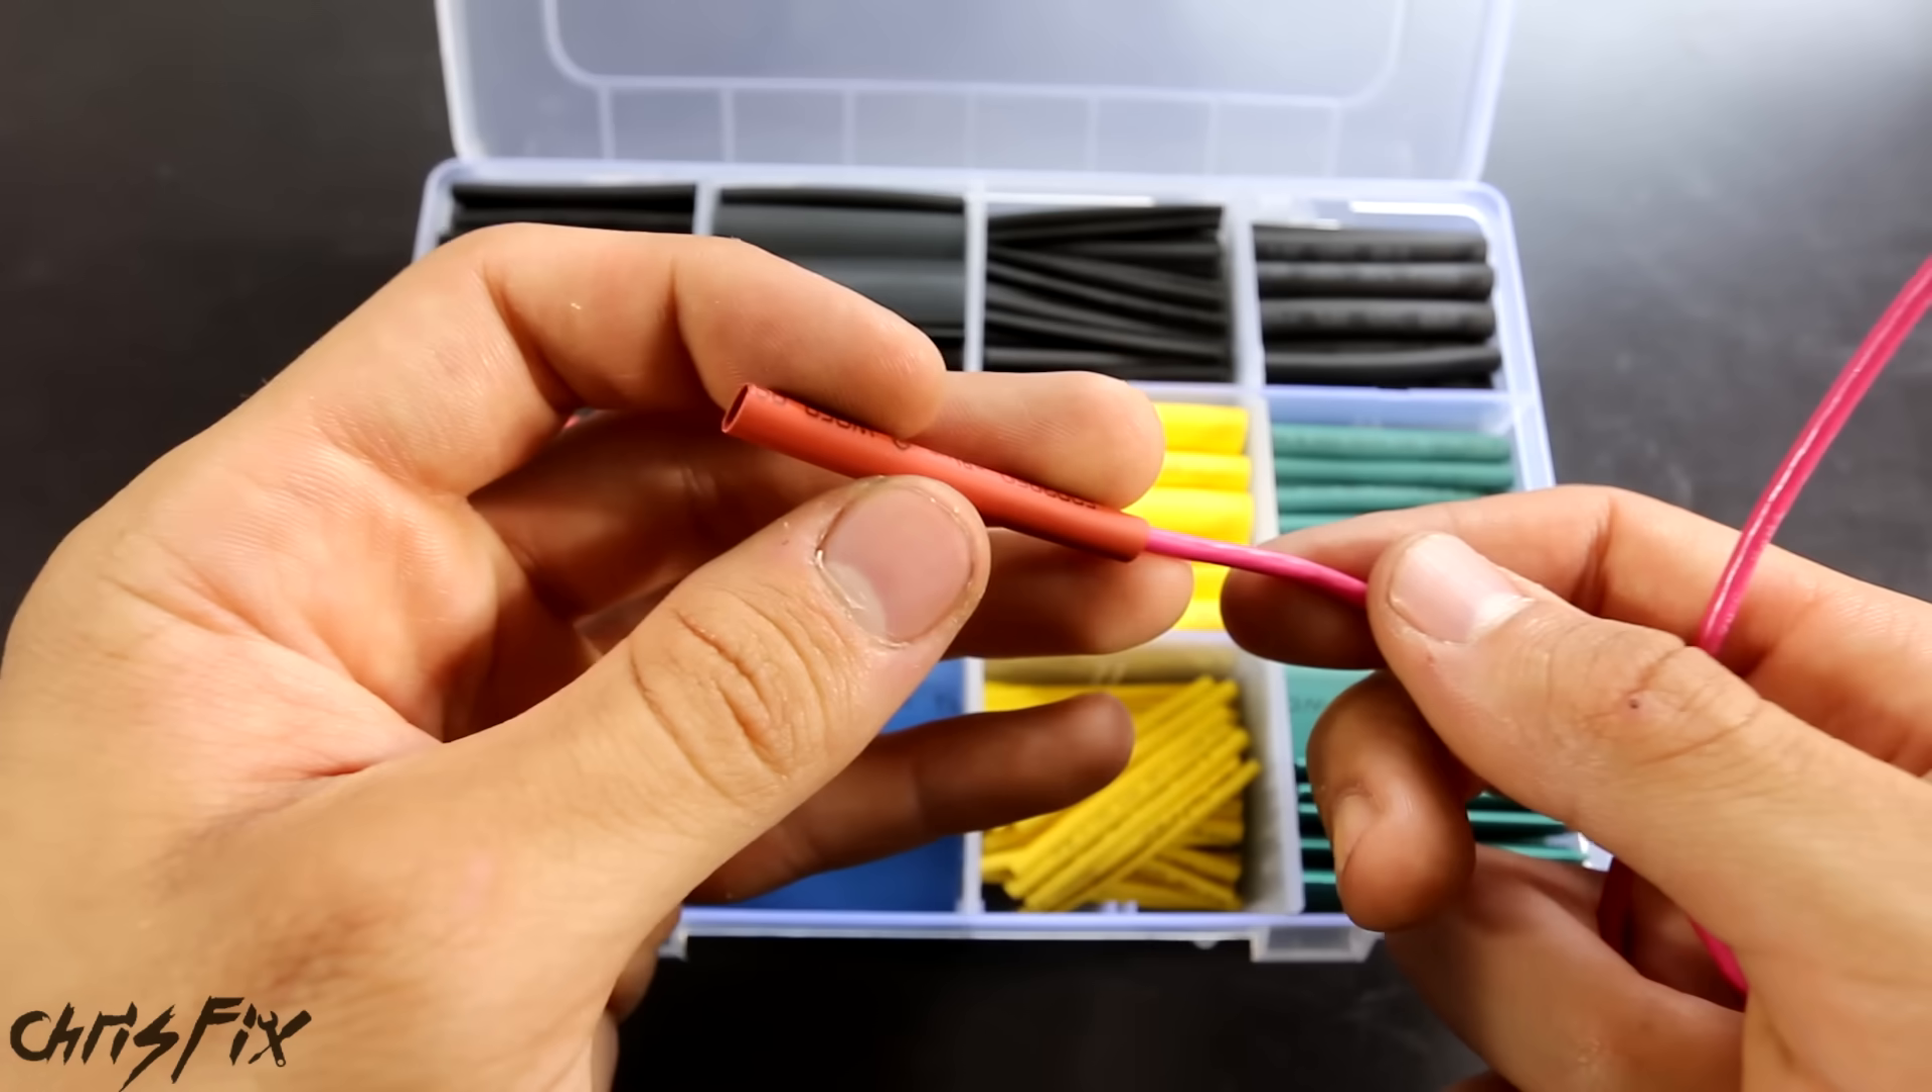The really wide heat shrink like this that has a lot of space around the wire isn't going to shrink enough to seal the wire, so that's not going to work.